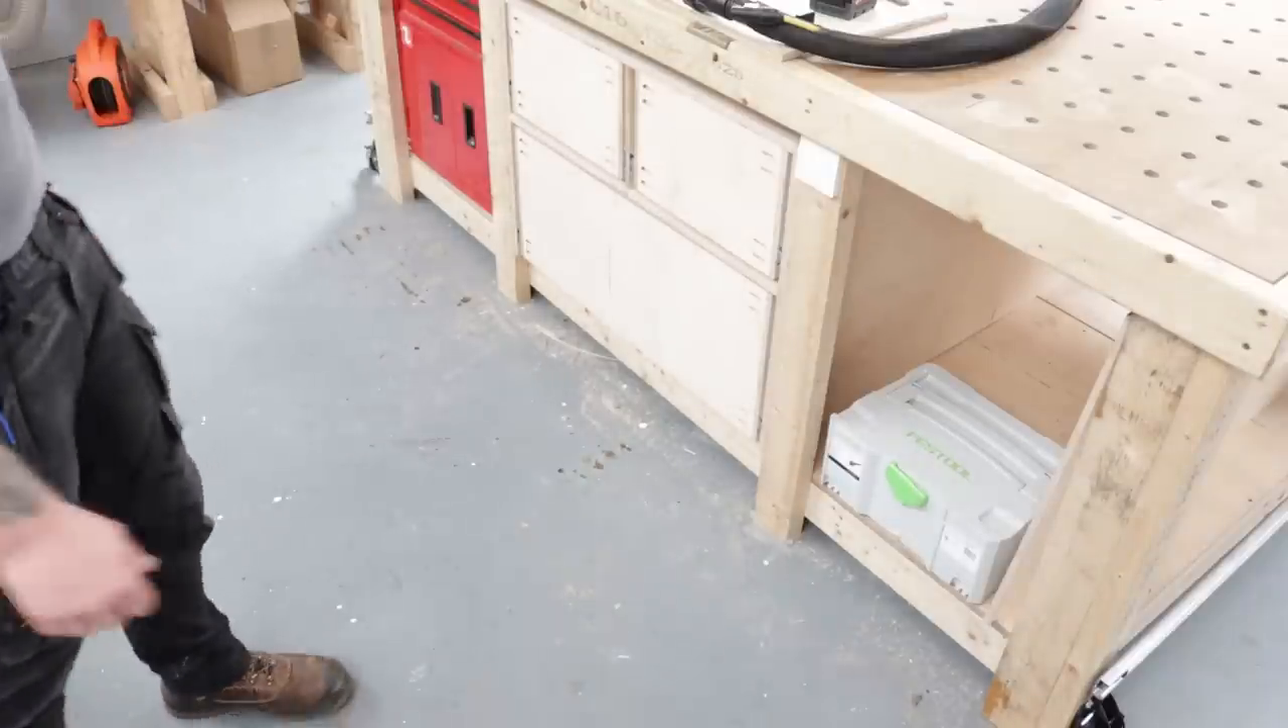Now that's all three drawers in.